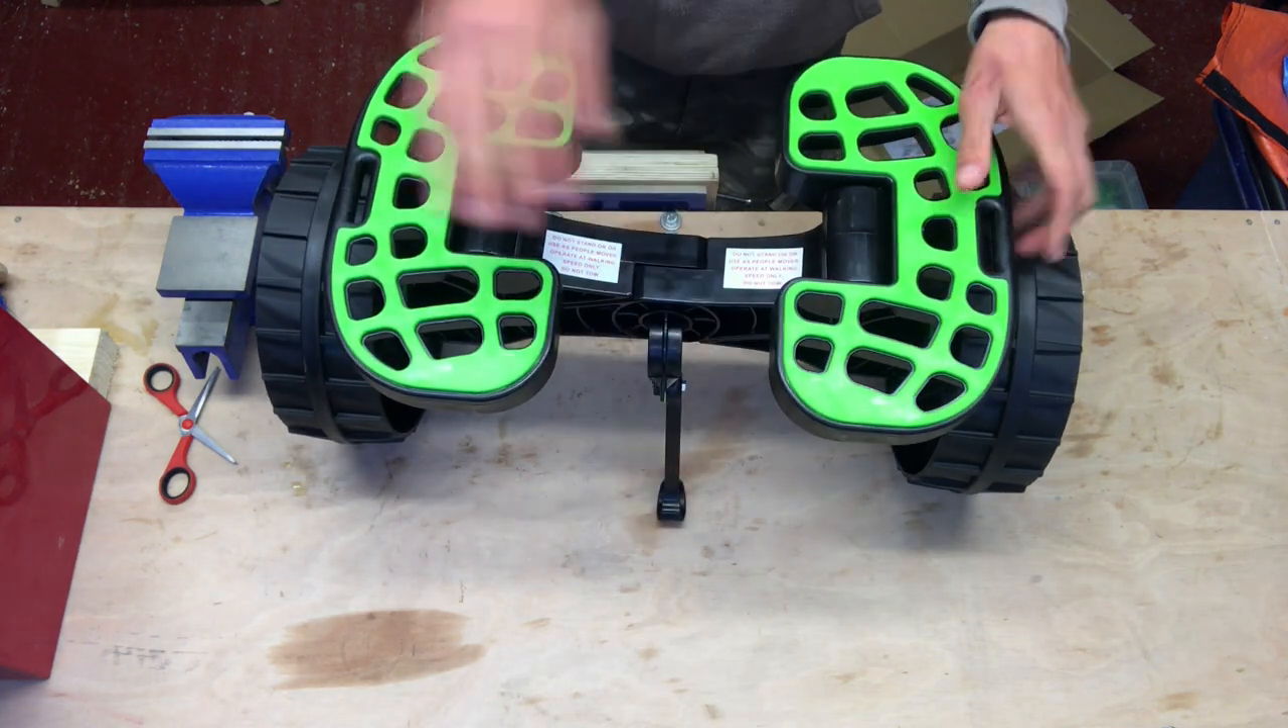There we have the main frame of the trolley assembled.